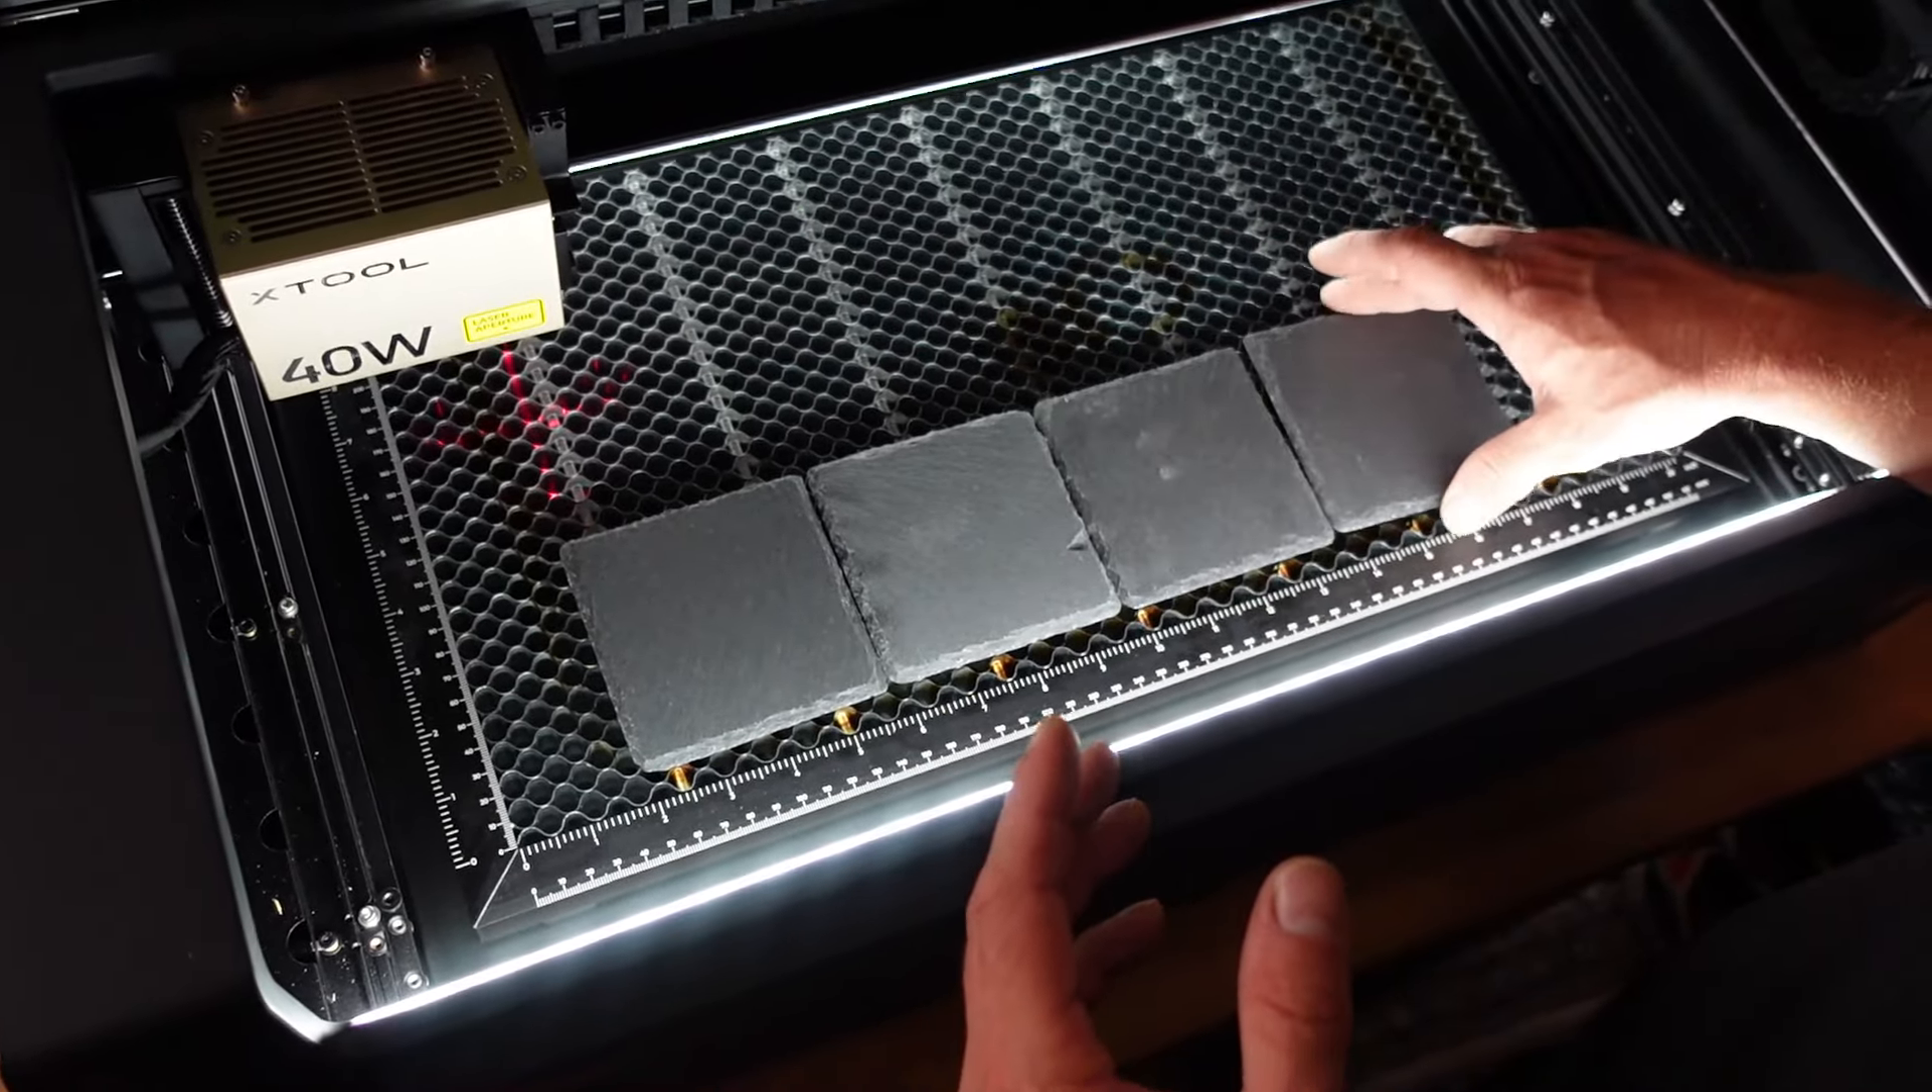So we put the tray back in, and now we've got our honeycomb.